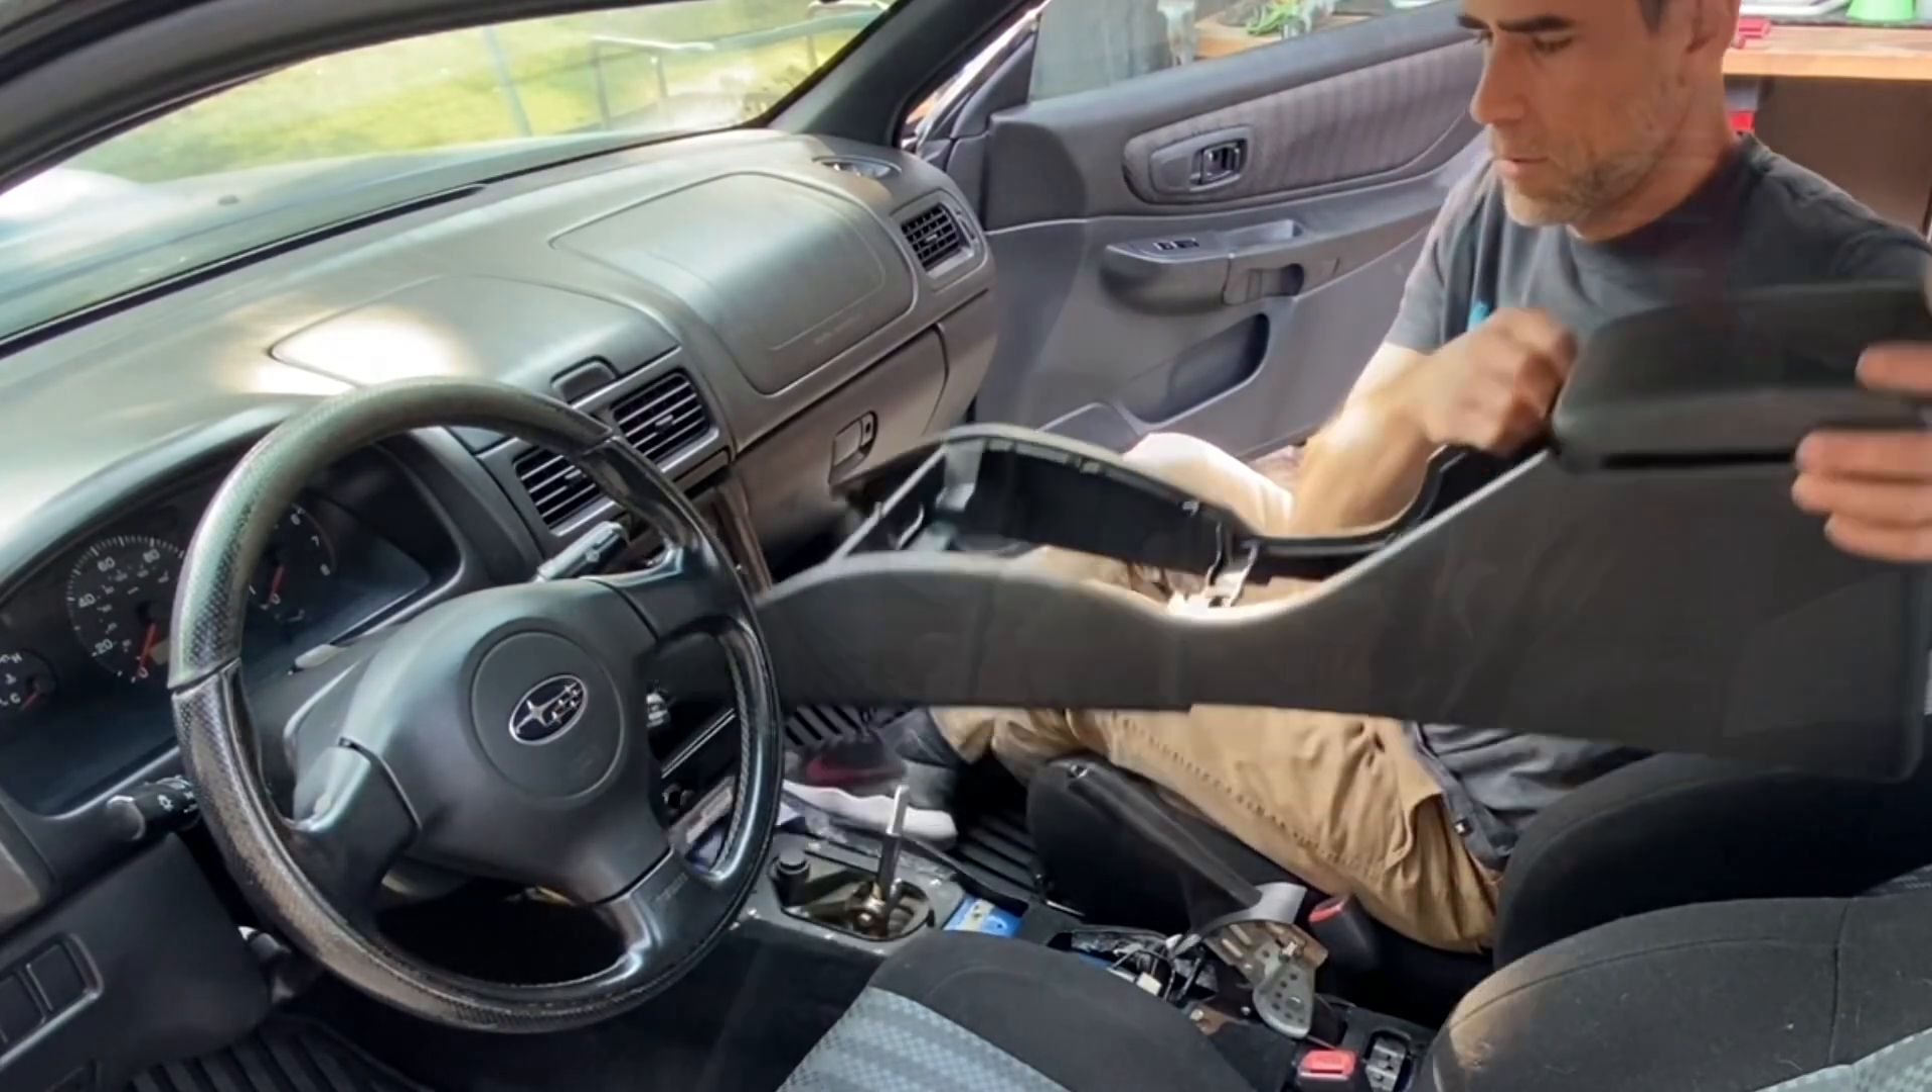Just like that, a whole center console is out.